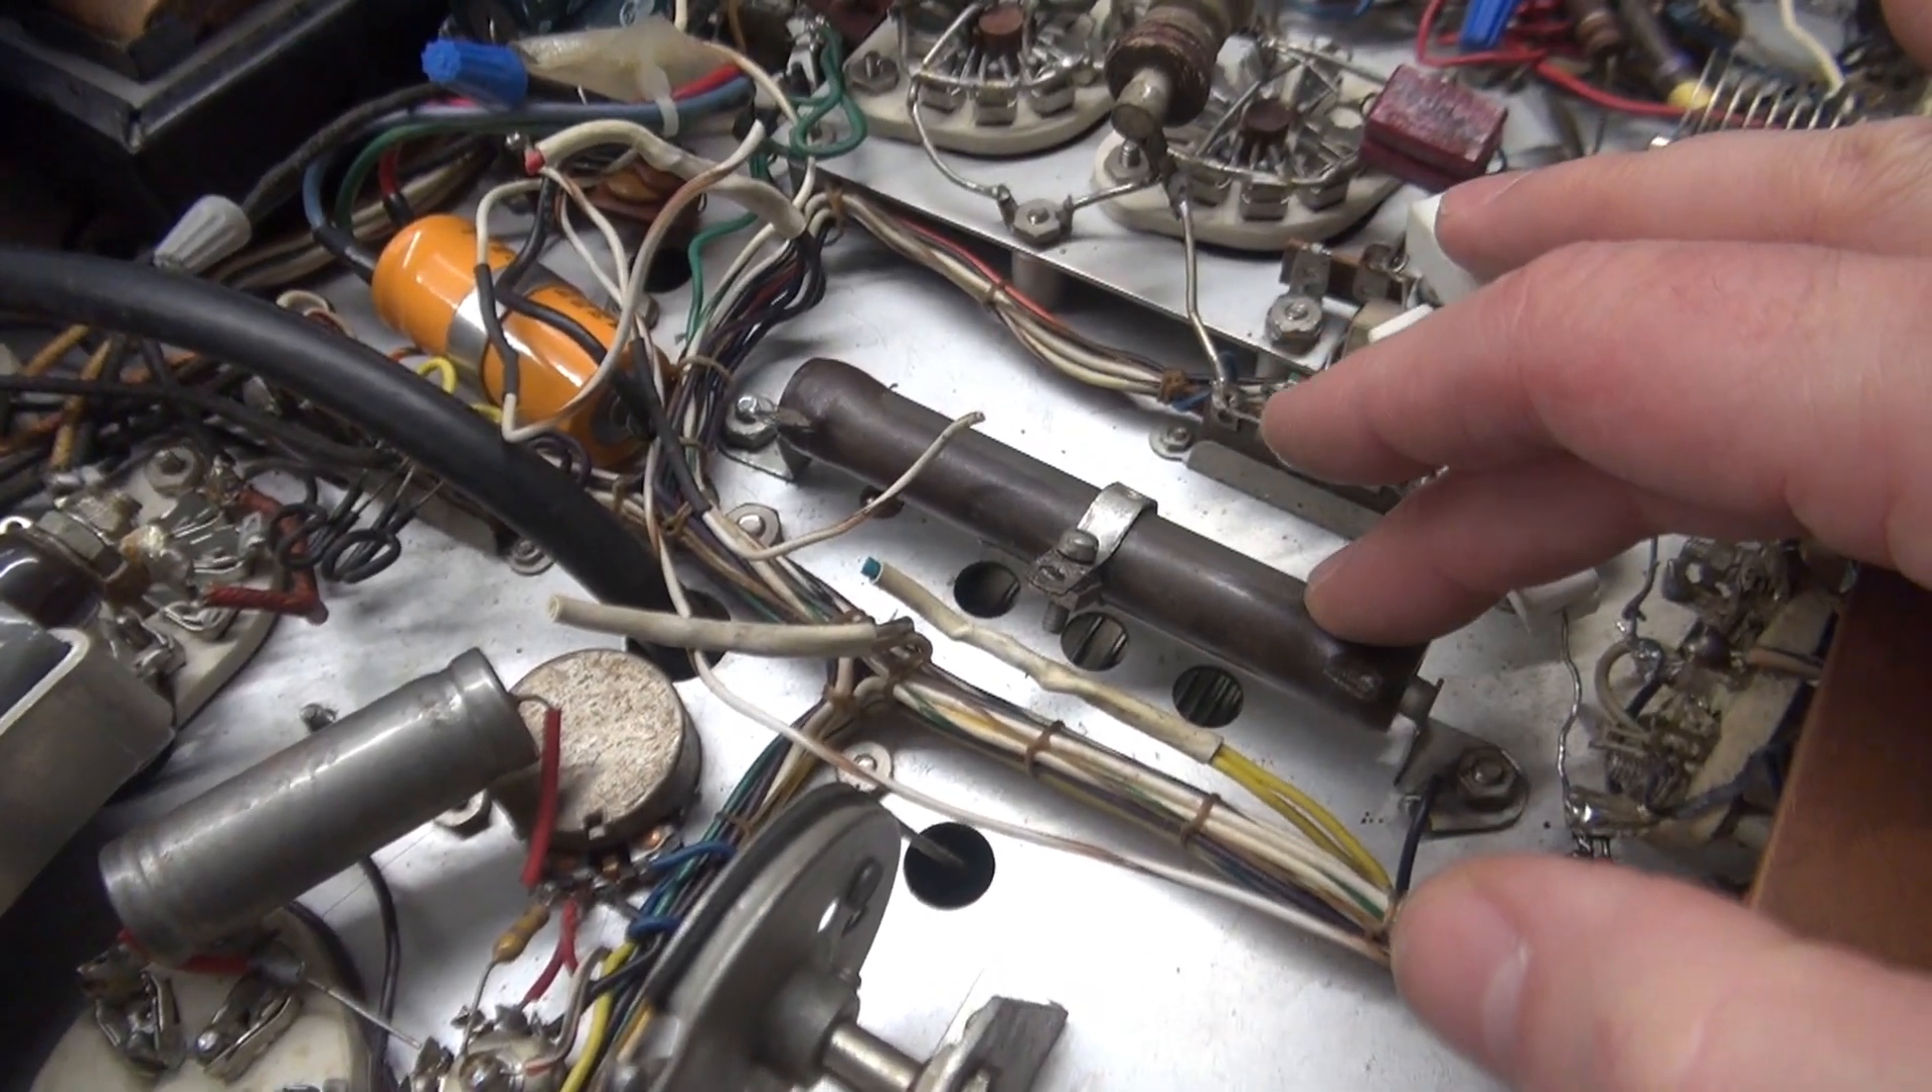All right, there's the stock resistor back where it should be.